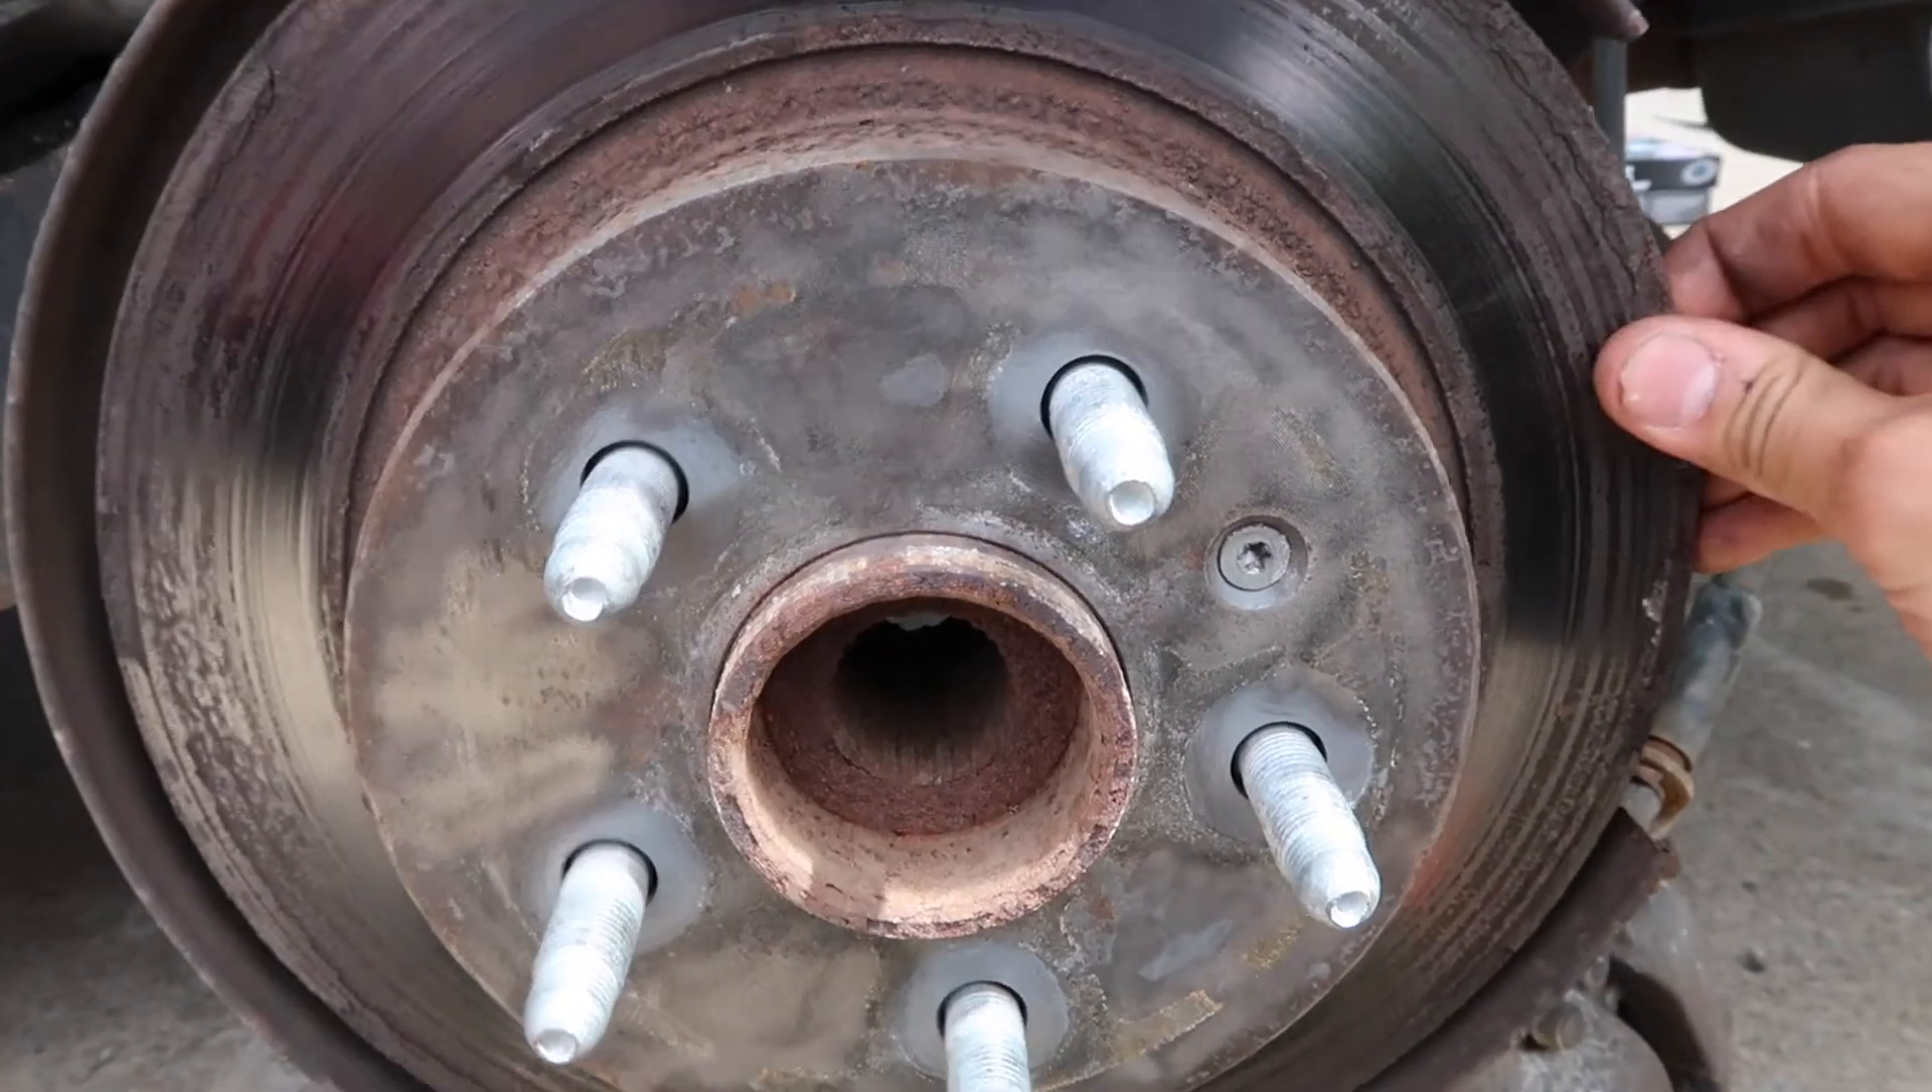So now all we have left to do is take off the rotor and we'll have access to our wheel bearing.